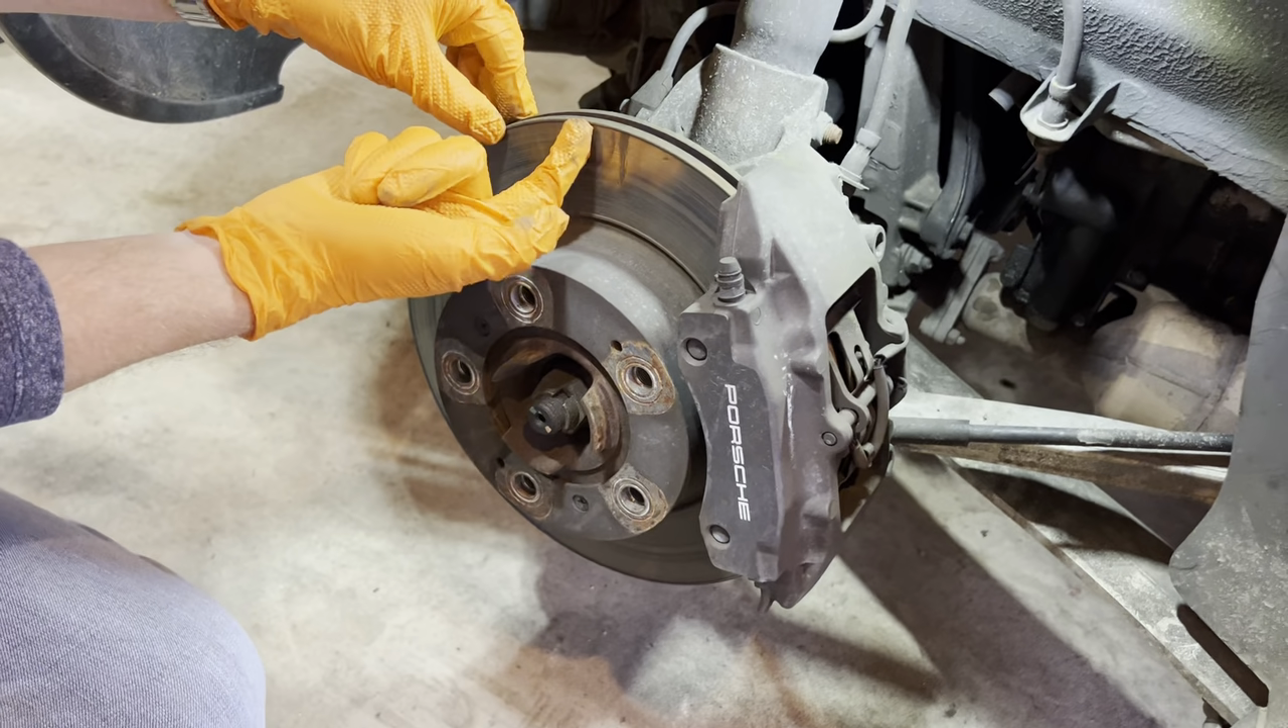Now then the wheel is off and we are ready to go.